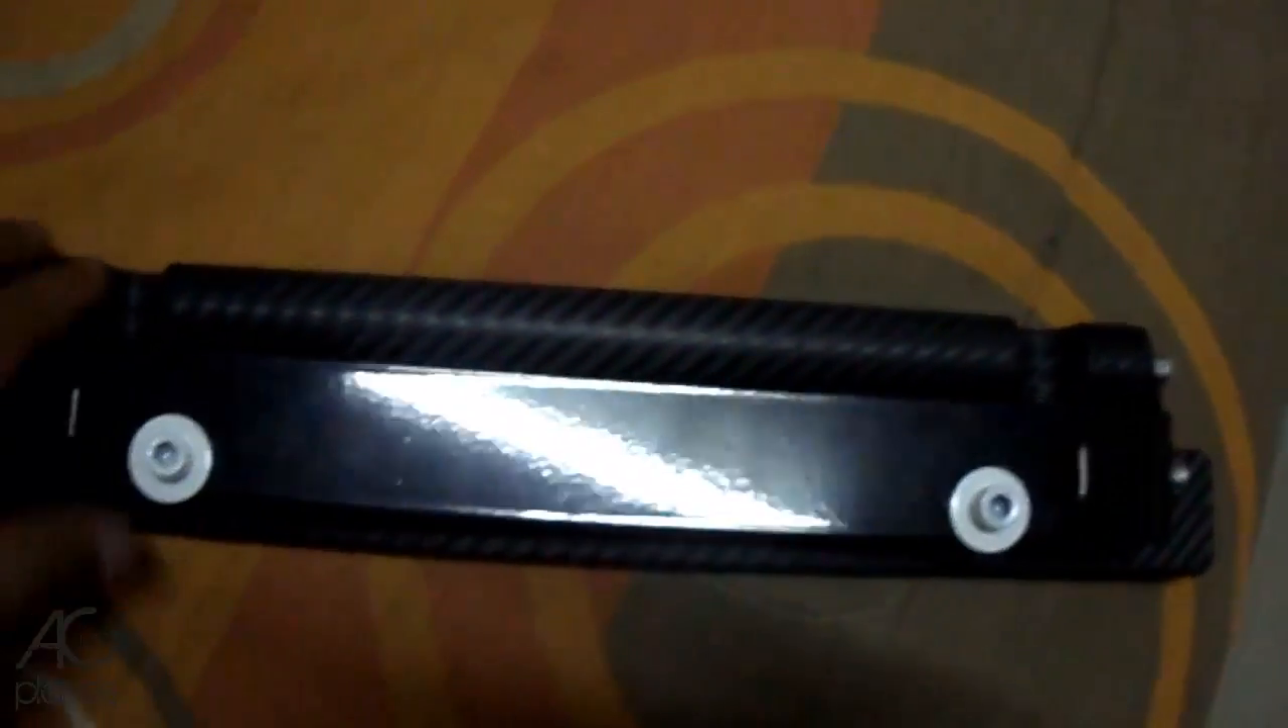Aquí está ya está colocado los los tornillos.